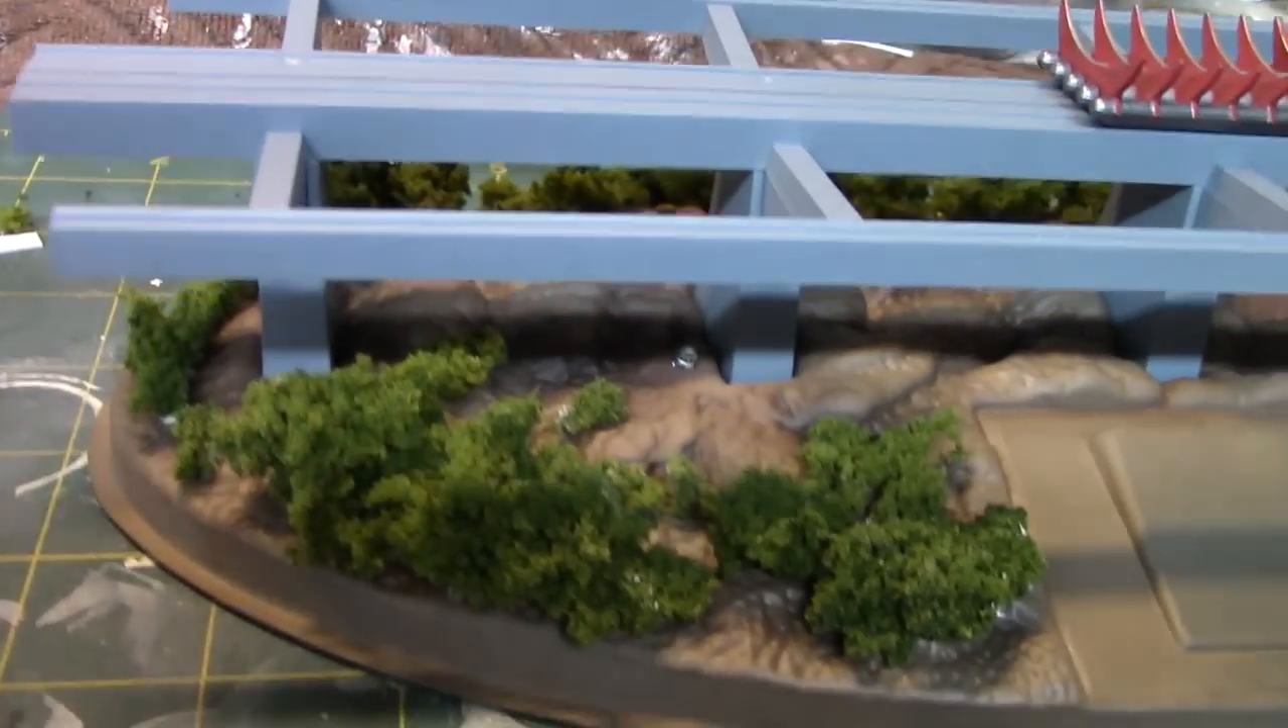The track has been glued into position there. And as you can see, the foliage has been added.